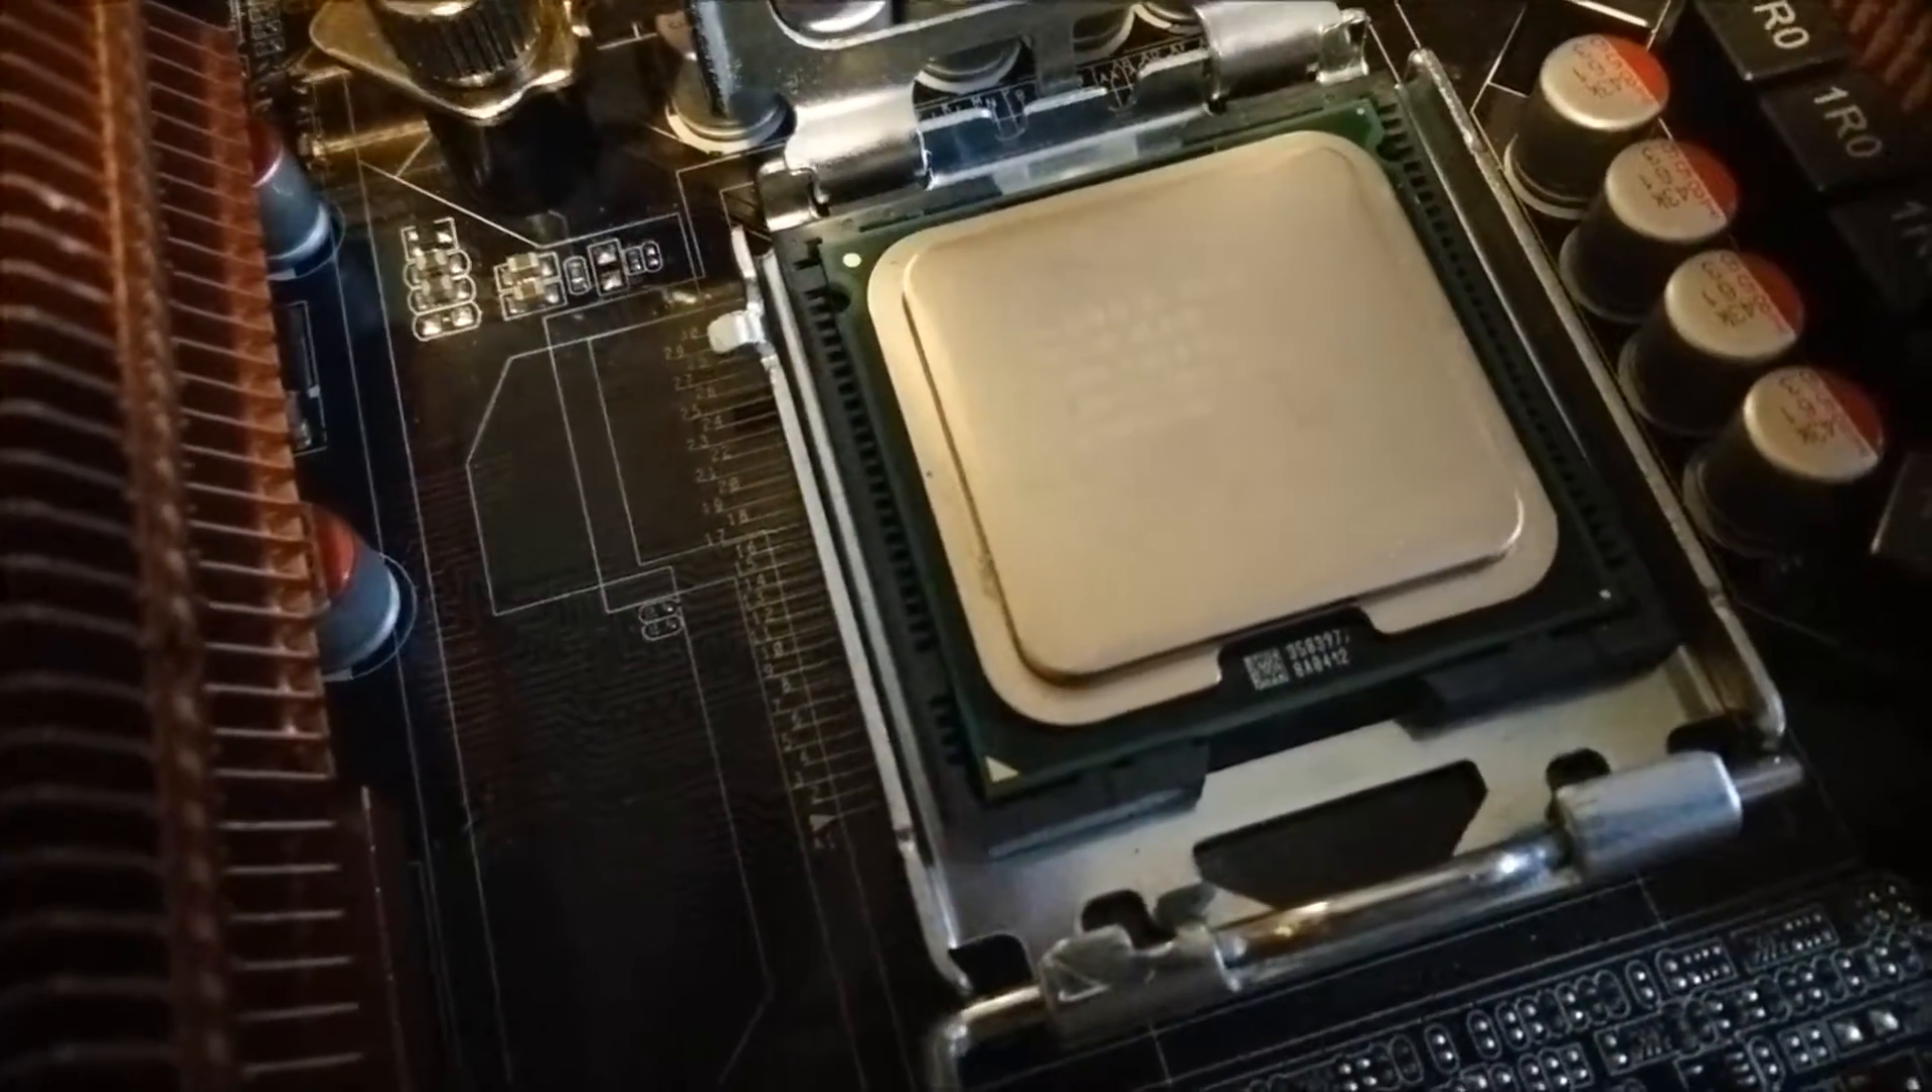Right as you can see the Xeon is in the socket there hopefully the correct way around otherwise I'm an idiot.